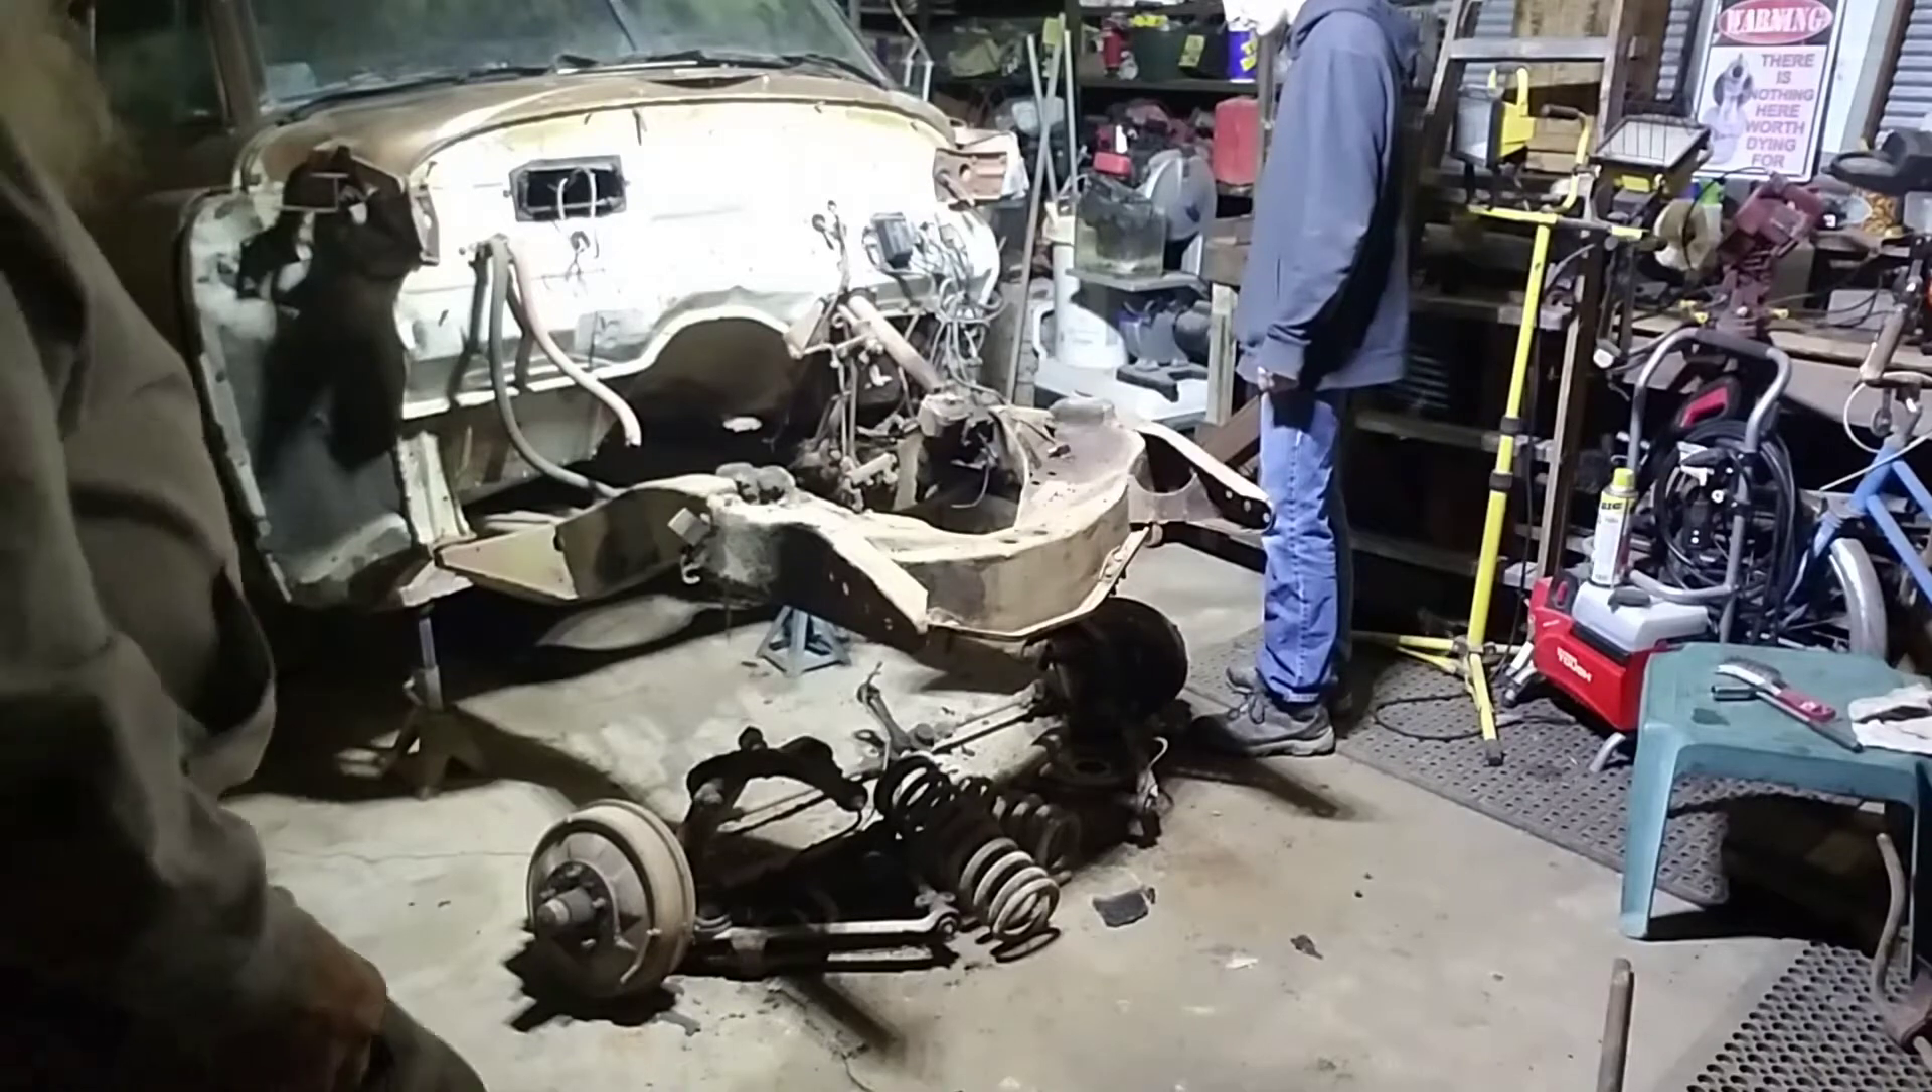We got the whole front suspension out, as you can see, and I didn't kill him.